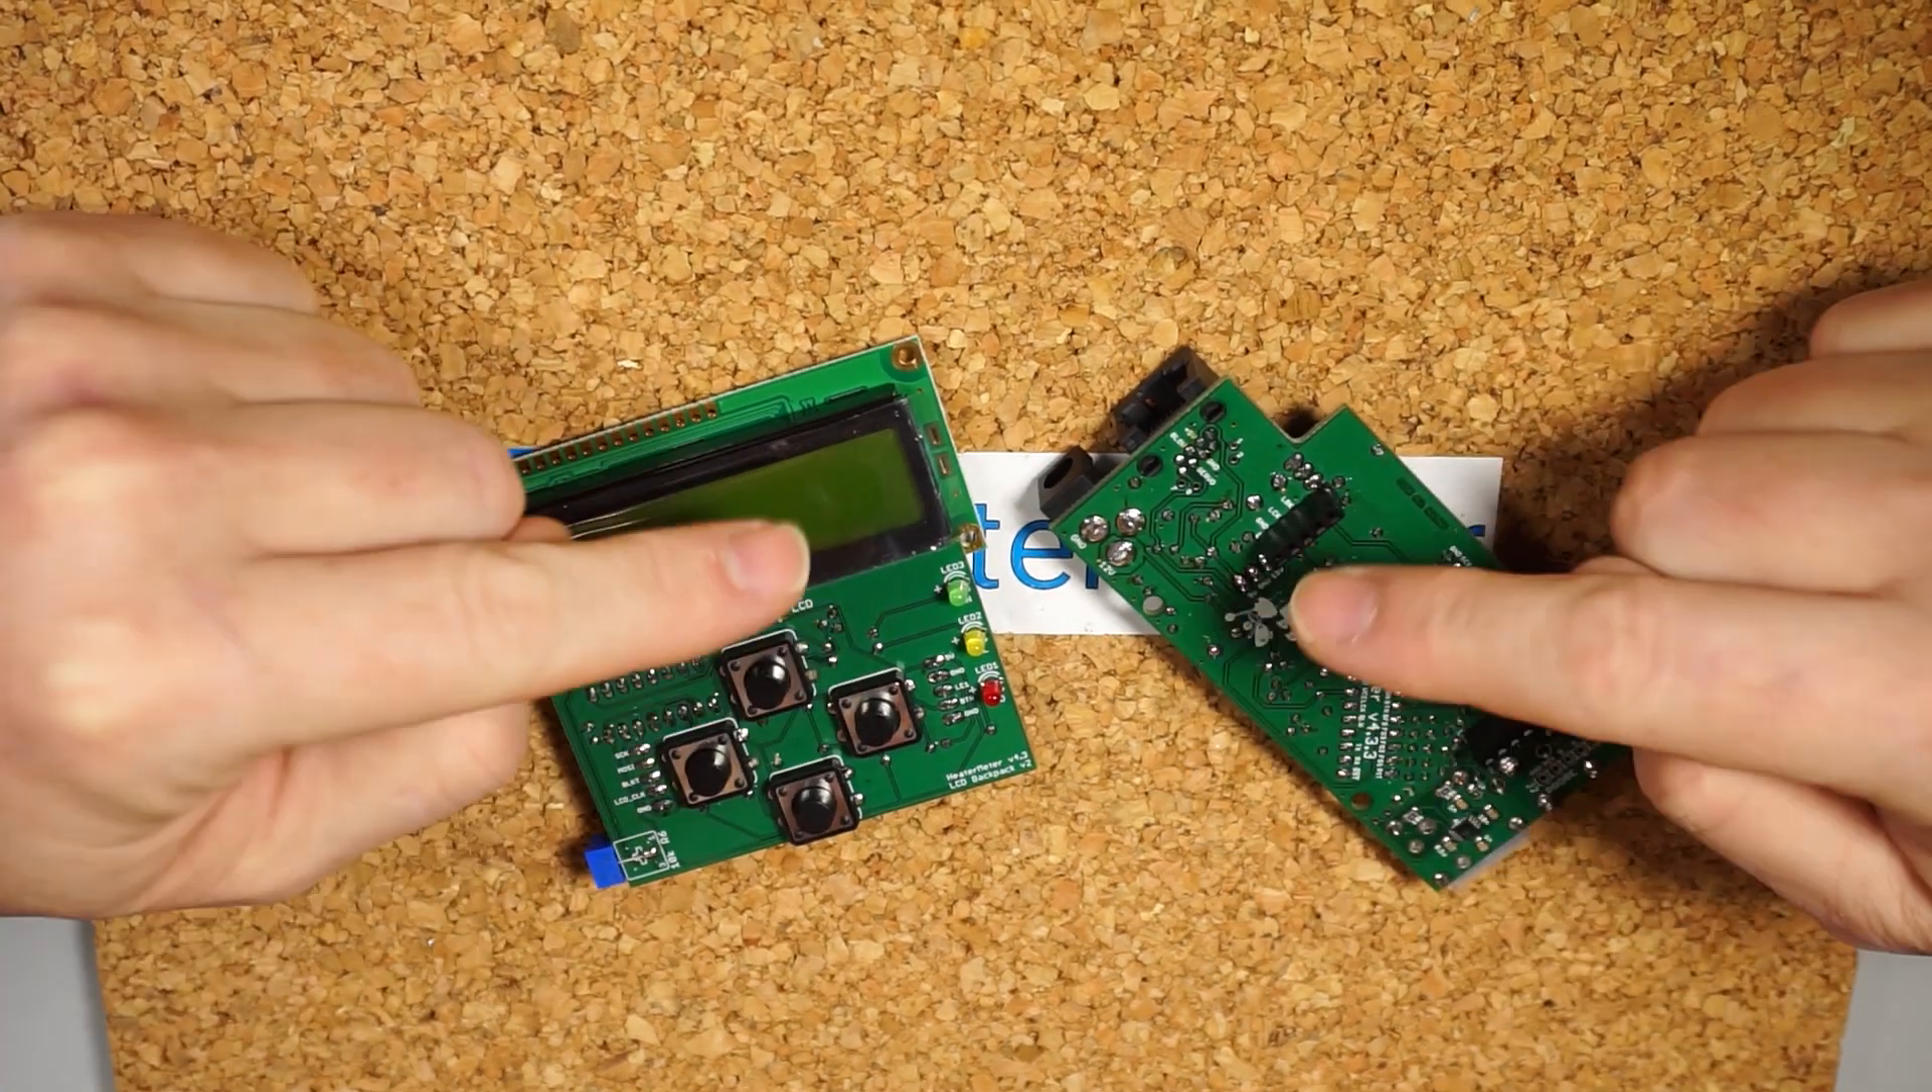Well, our heater meter parts are assembled now.